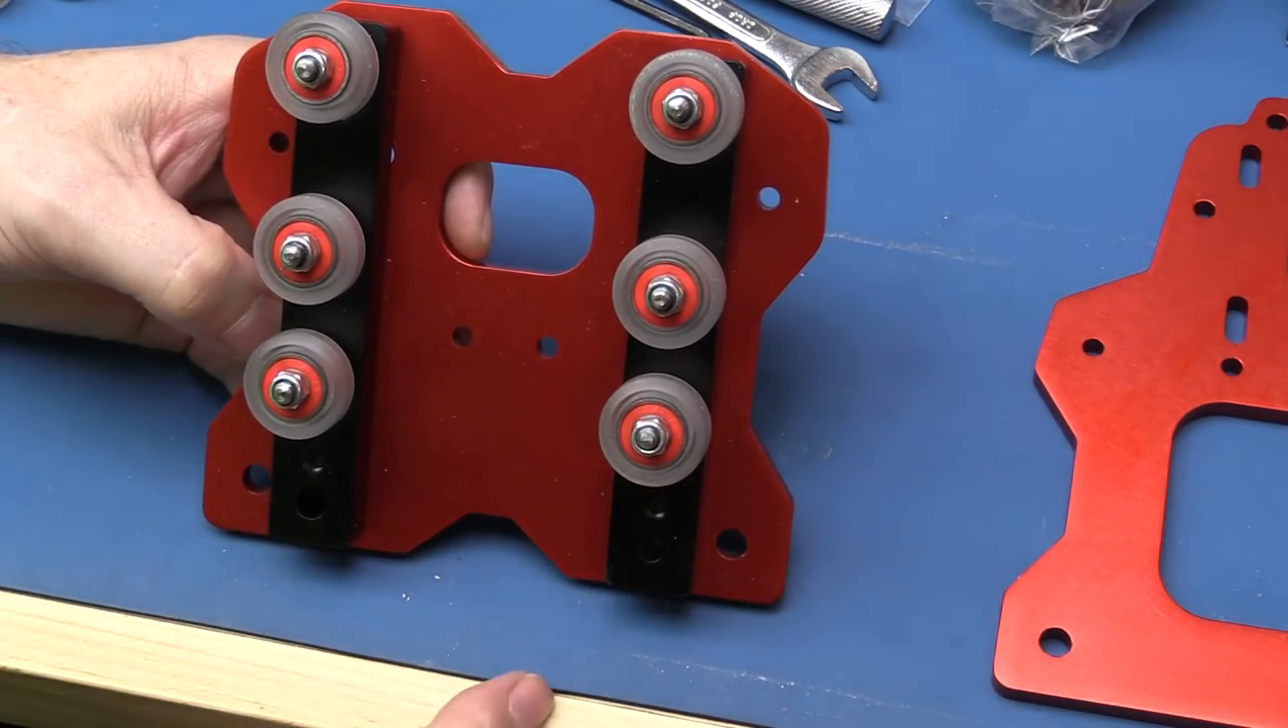I've only mounted three sets of wheels on each side right now because I wanted to show you mounting the last one and any particular things you need to pay attention to while we're doing this.